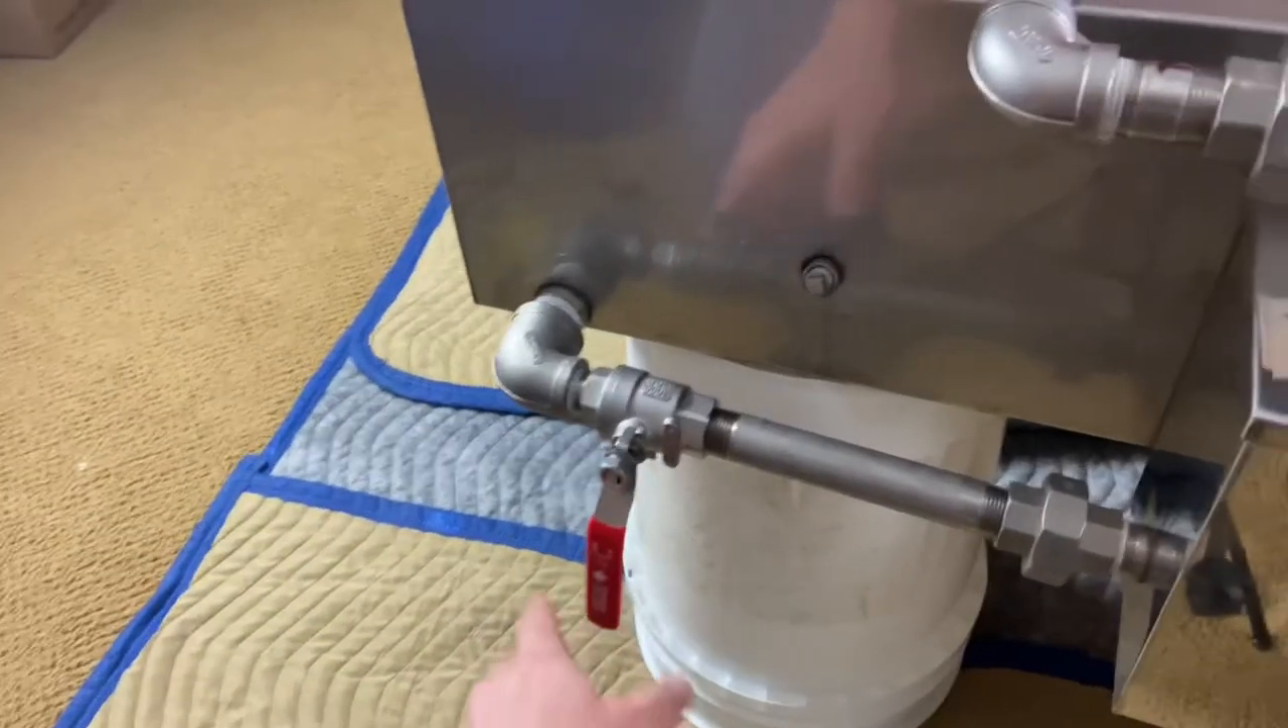I've got another coupler down here with this six-inch piece of pipe back to this valve.